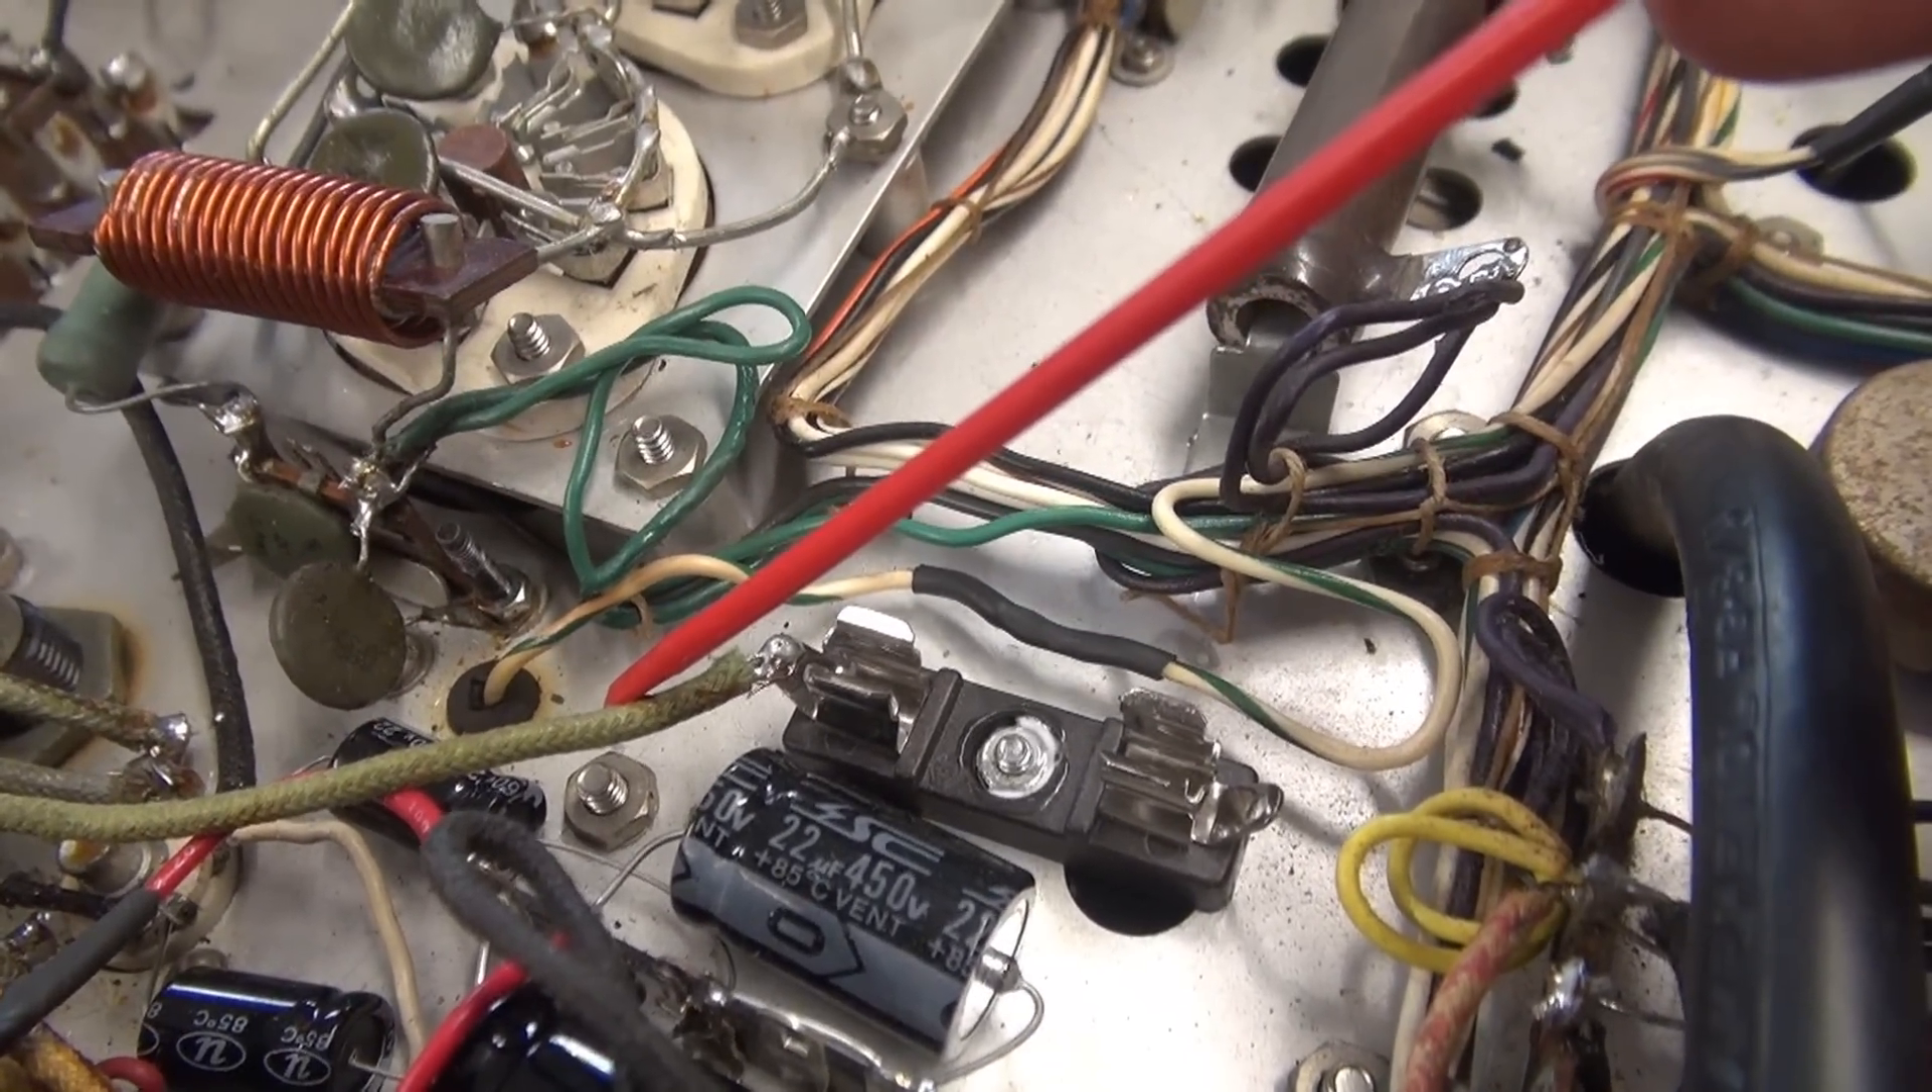And, by the way, I did get that fuse holder installed. So, there's the filament wire coming off the power transformer.